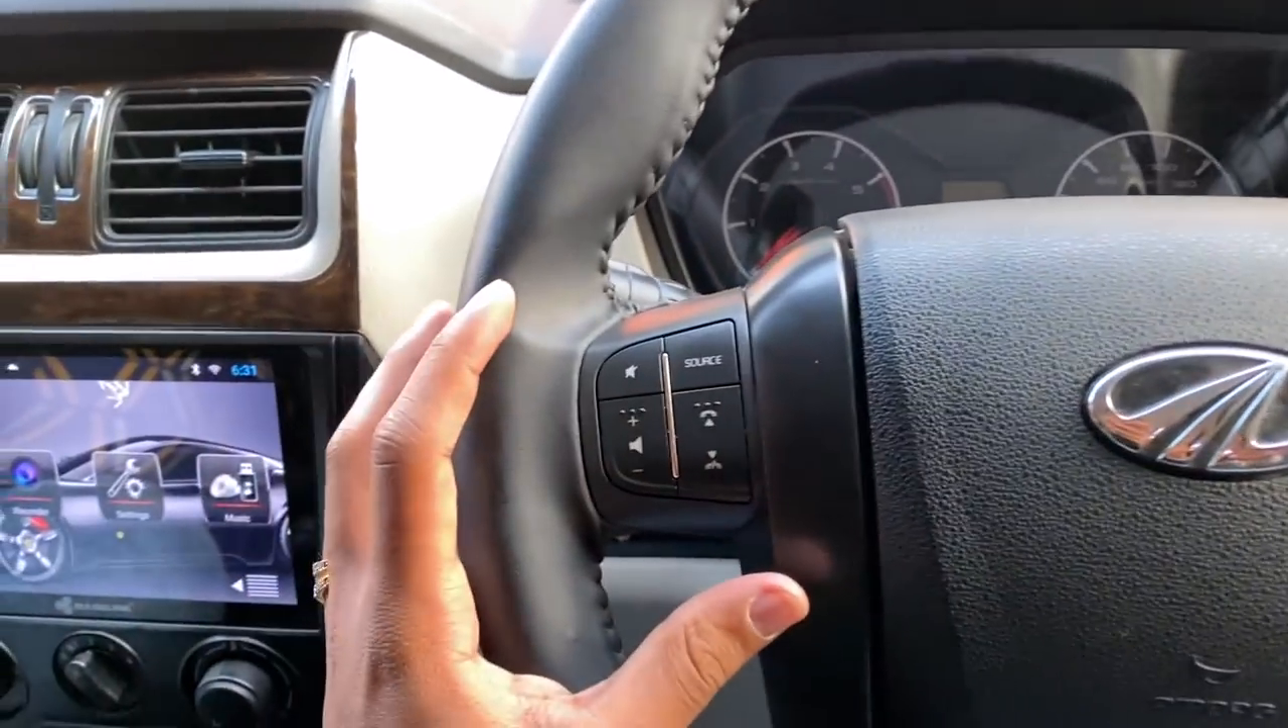जो हमारे स्टेरिंग मांटिंग कंट्रोल है अब इसके इंस्टॉल हो चुके हैं।